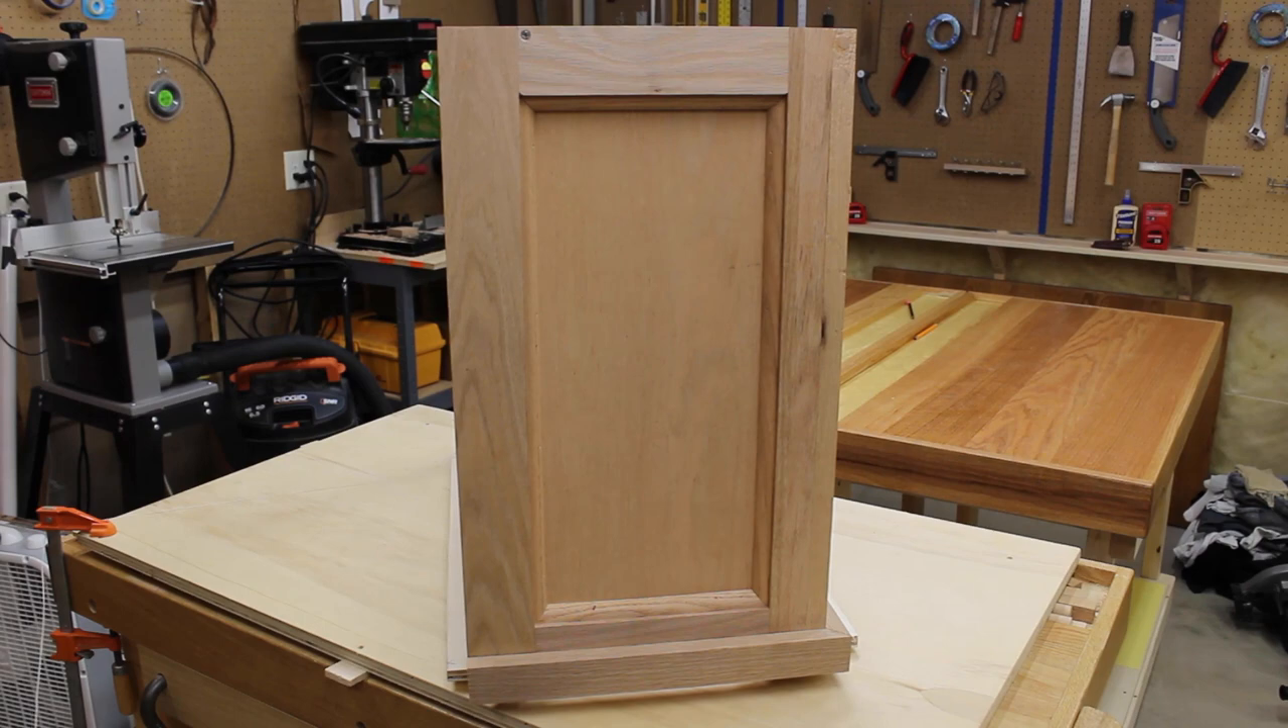So here's the front, the bottom base put on to the cabinet and kind of see a three, almost a 360 degree view of what it looks like.